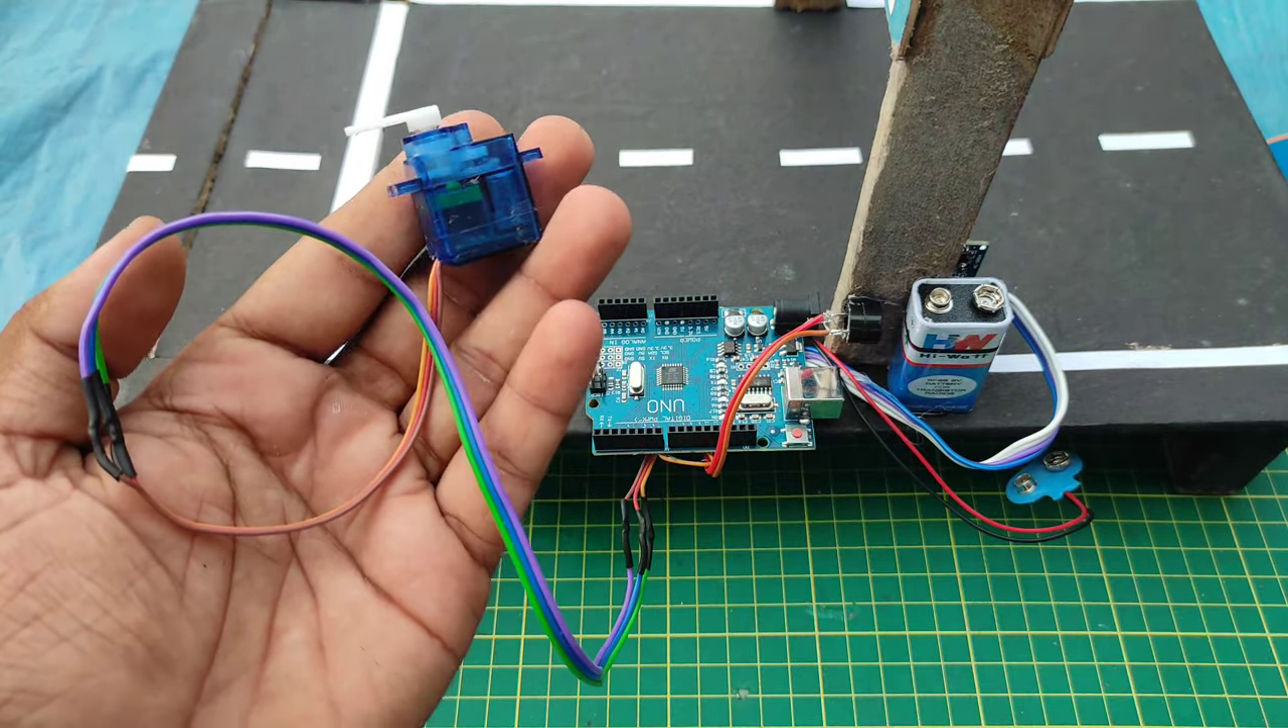यहाँ पर मैंने wire को extend कर दिया है।